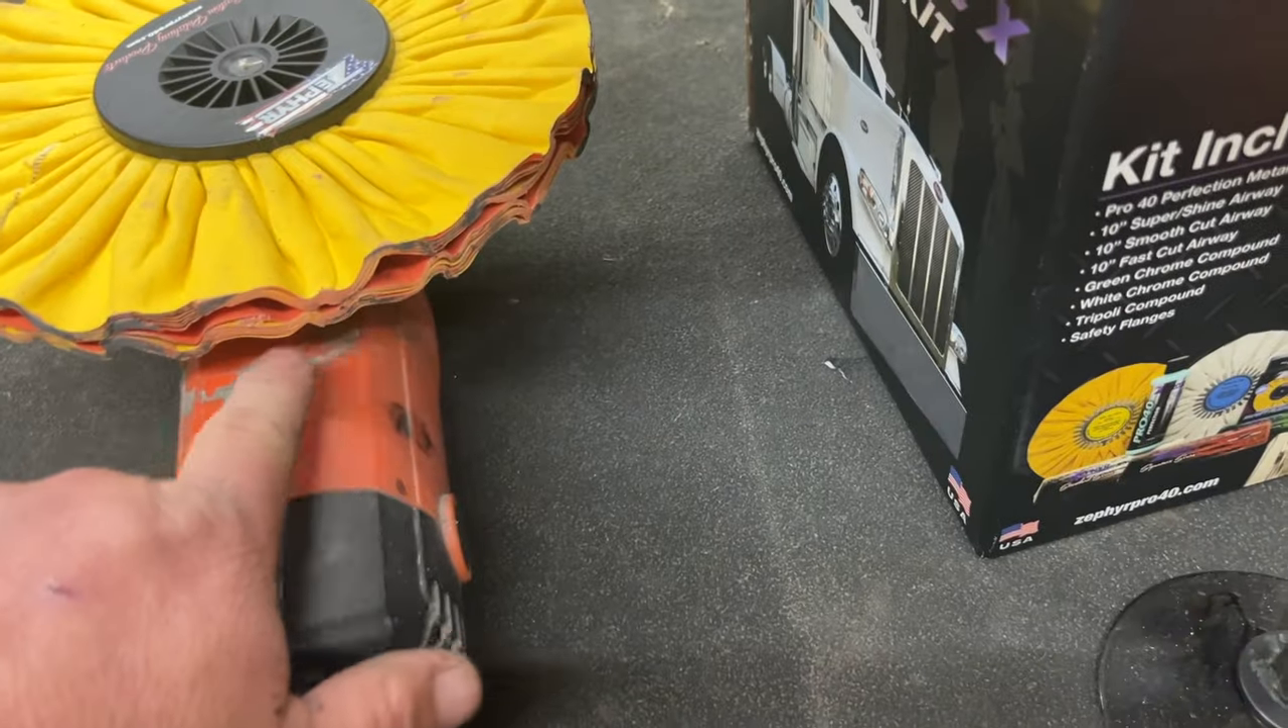I've got the pad on.